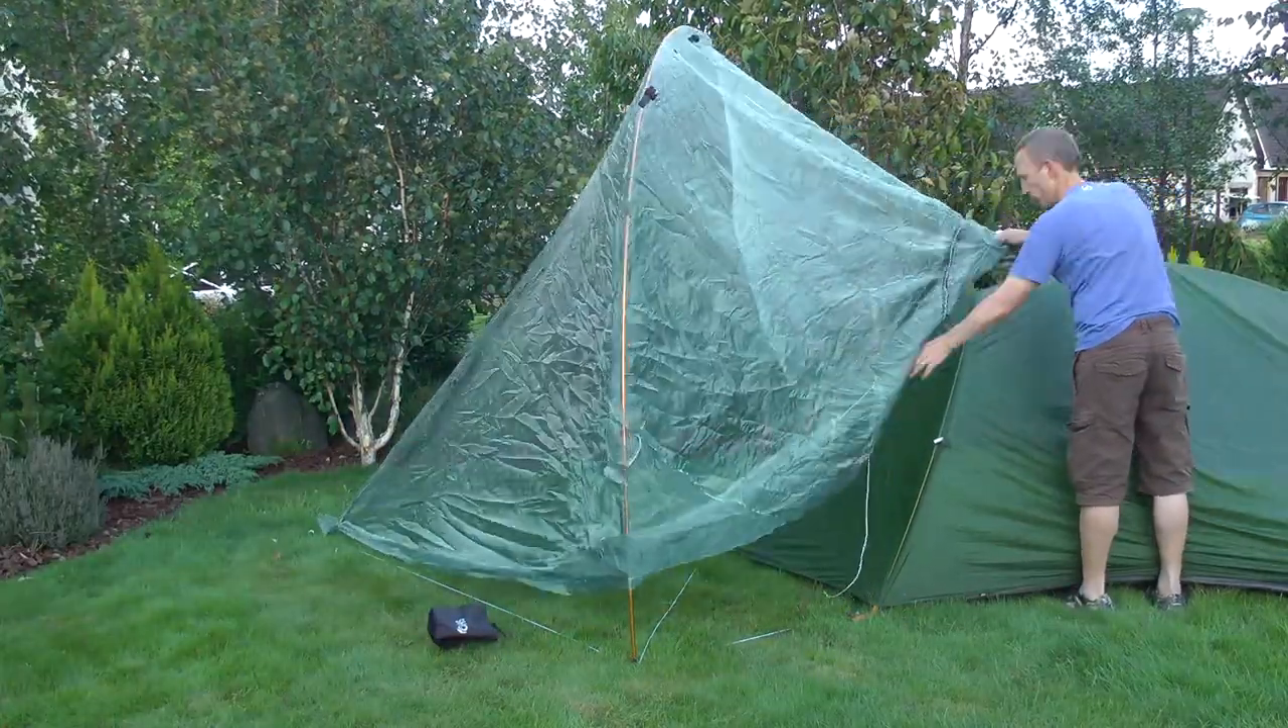With all the ground strings in place and the pole upright we can now put the midge net on.